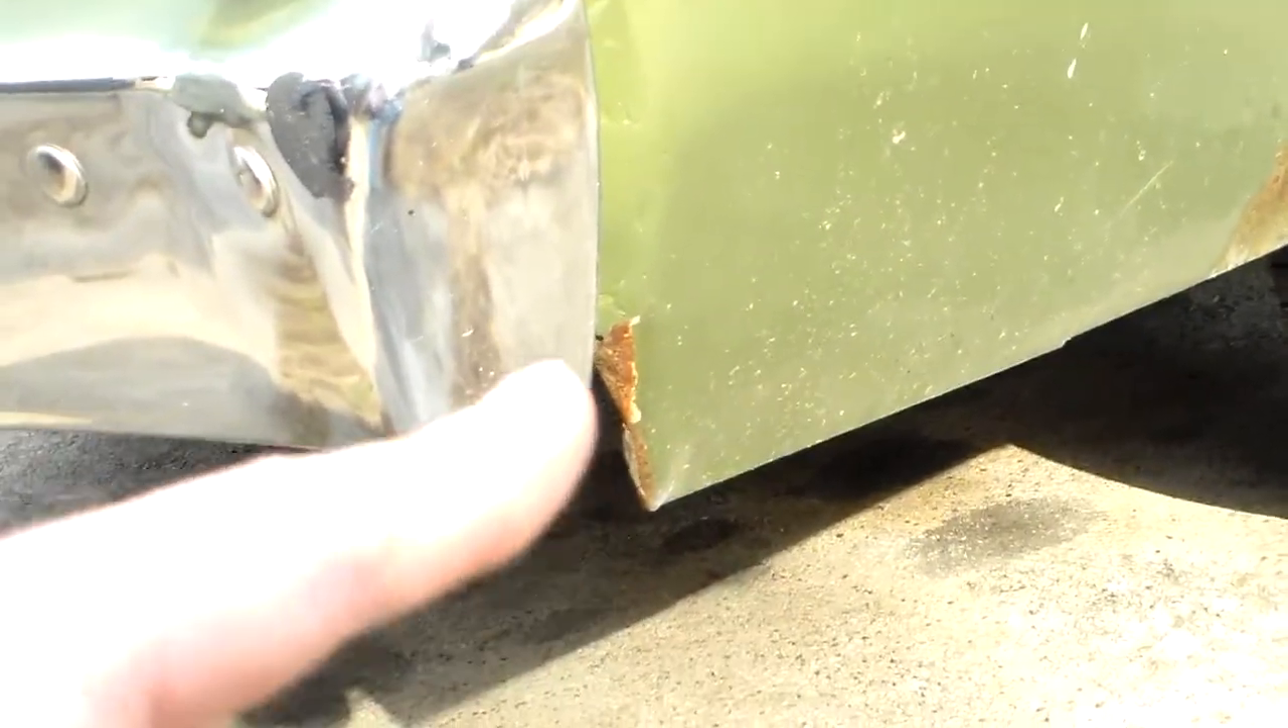You see how that it's kind of sticks down right there that part right there that's not supposed to do that that's supposed to match that character line of that bumper and it doesn't.